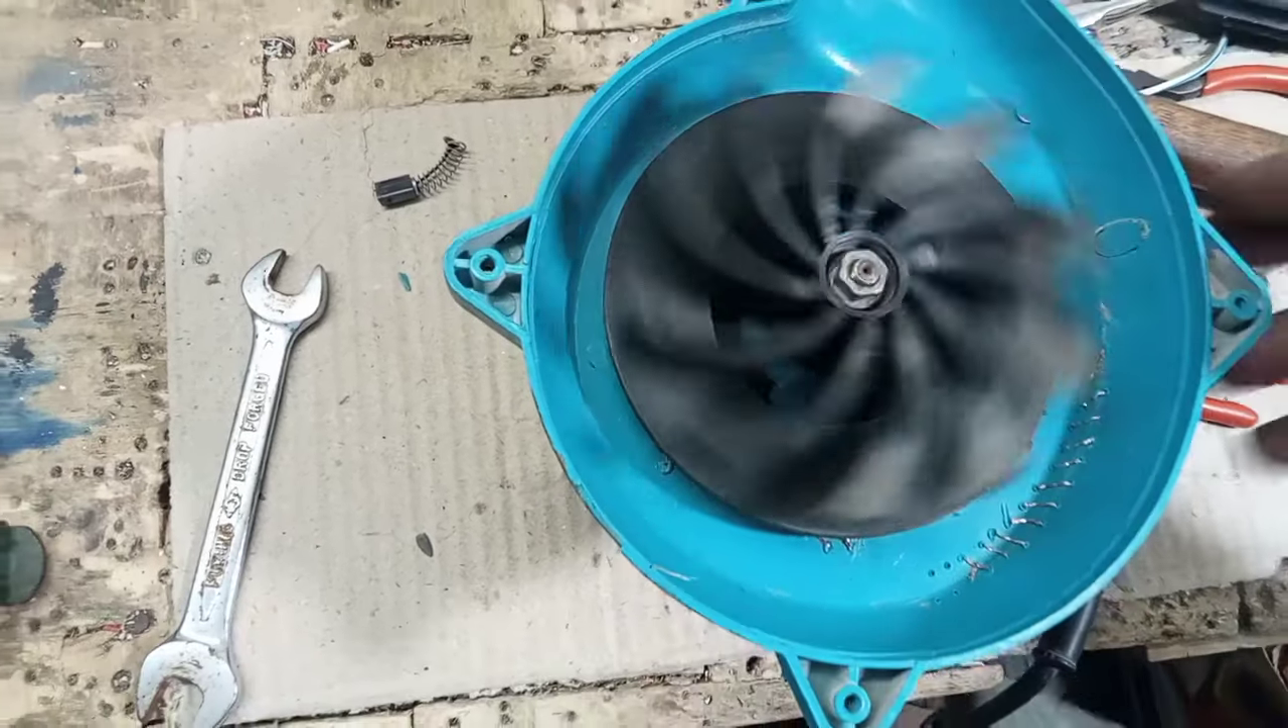یہ دیکھیں اب یہ بلور آپ کا یہاں پہ فٹ ہو گیا ہے۔